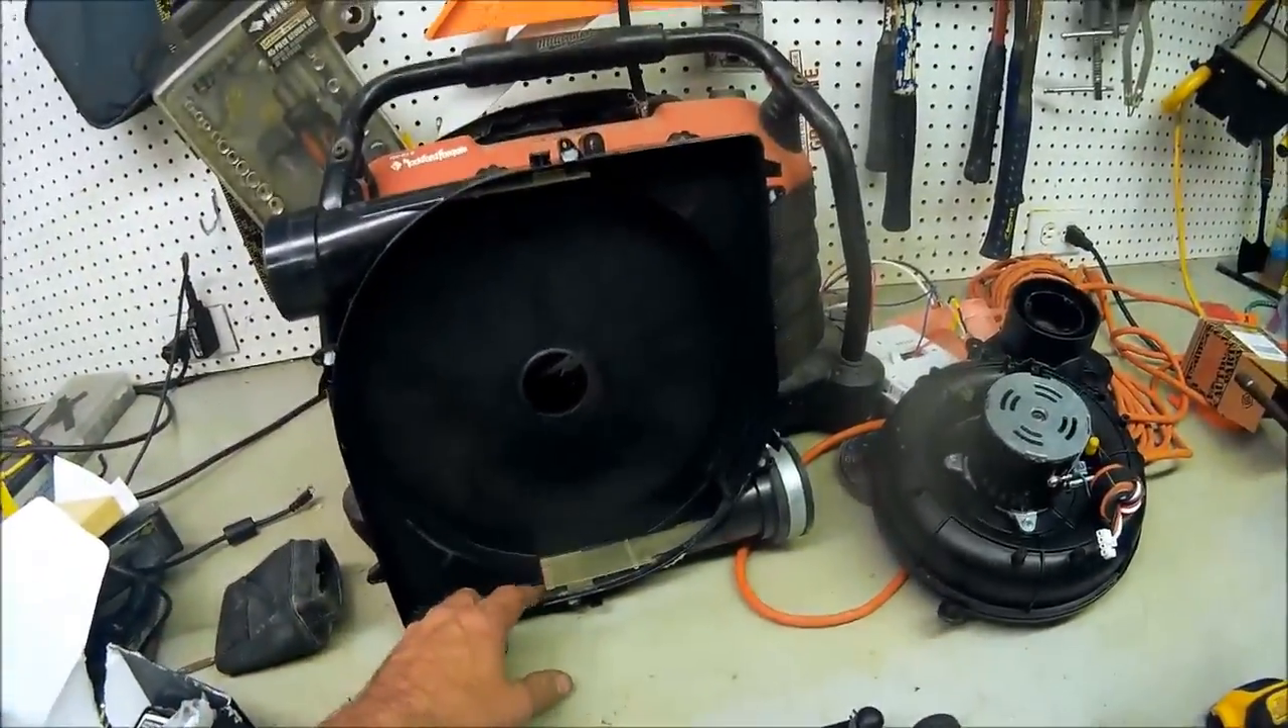All right I do have the motor off and the fan and what I was talking about condensate removal these little channels in here.